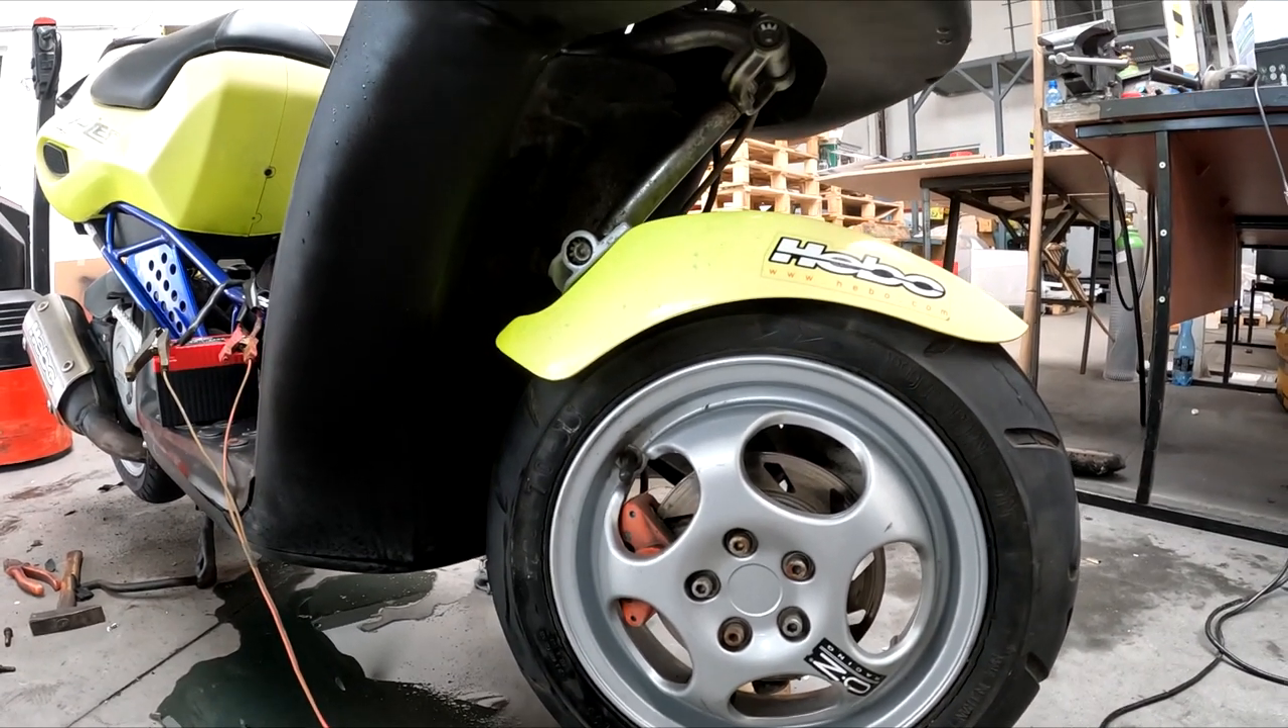A ja w tym czasie założyłem koła. Poczyściłem je.